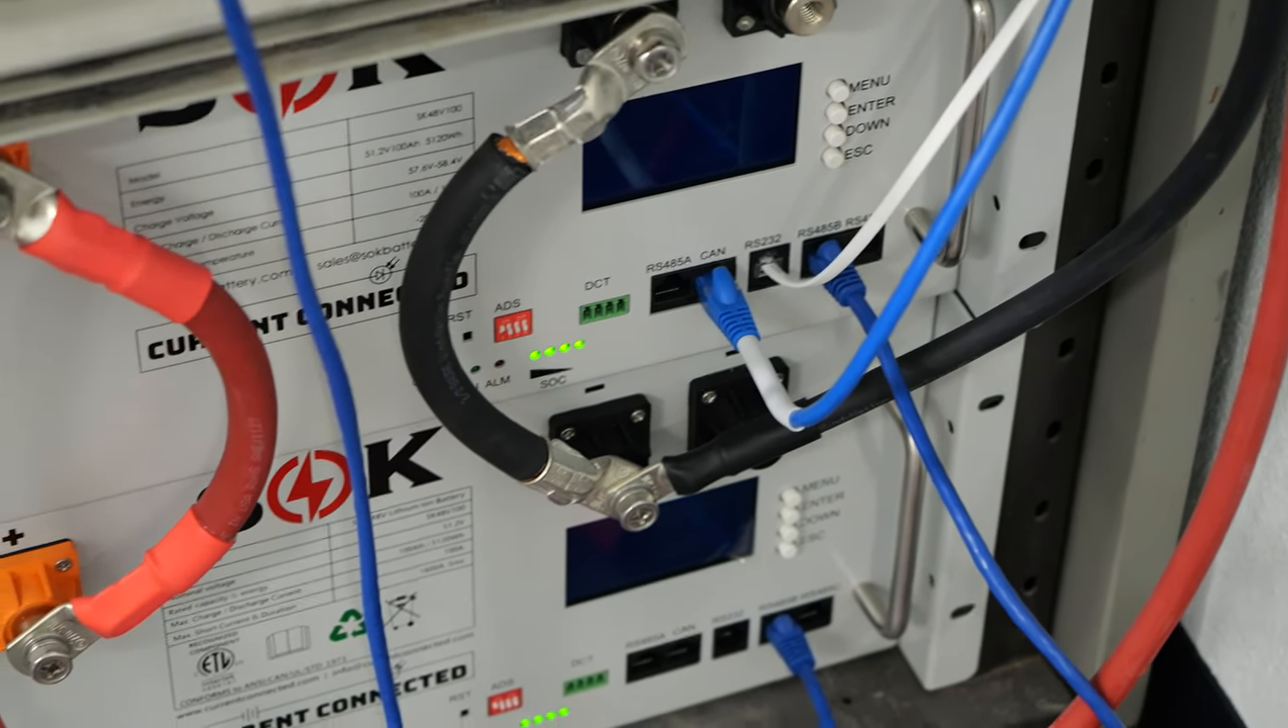I've got my CAN bus and RS -232 connections landed.